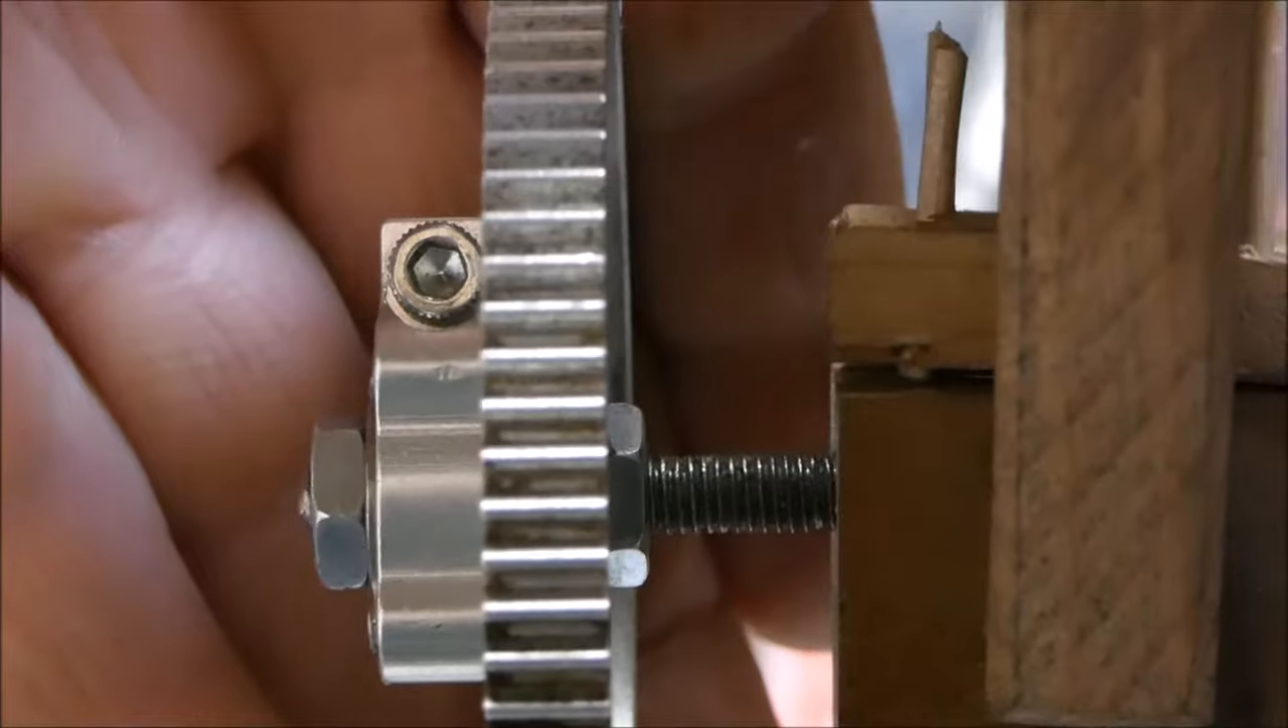I just thread the rod and use nuts to clamp it together and see I got a nut on either side of that gear that's how I'm clamping it on there.